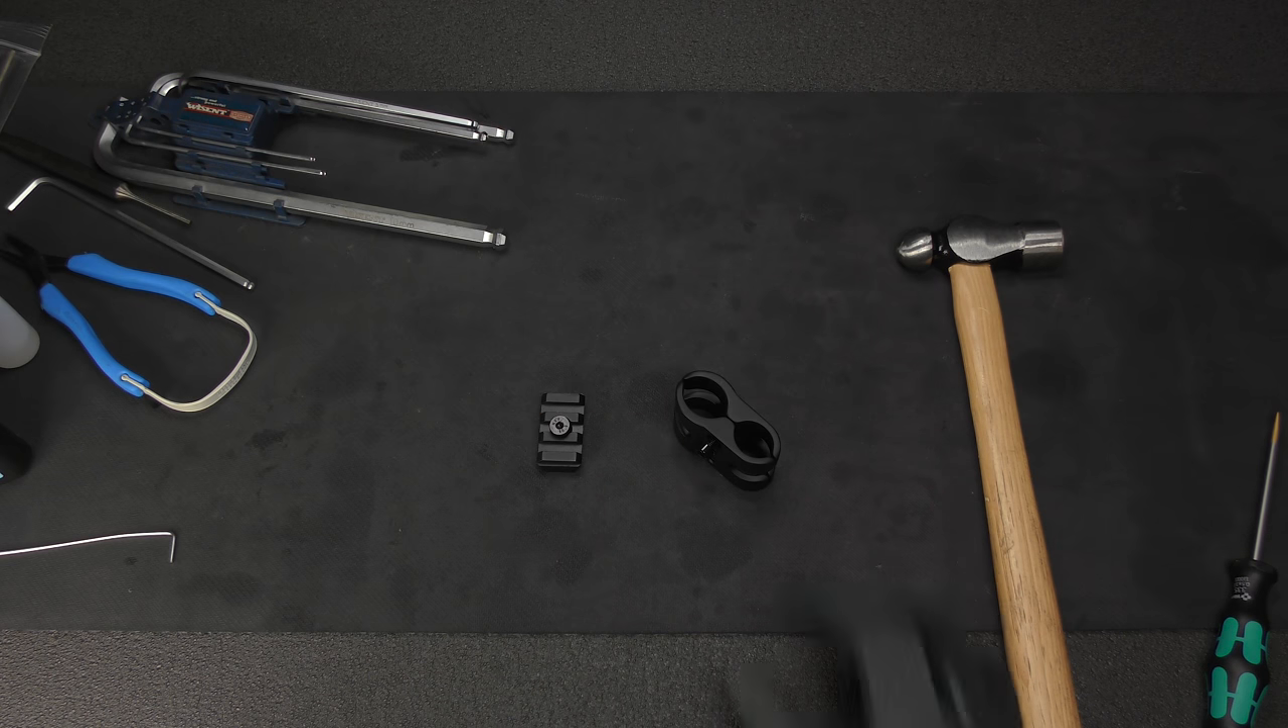What I have left to install is the magazine clamp and the rail piece for it so let's see if I can do that without messing anything up.